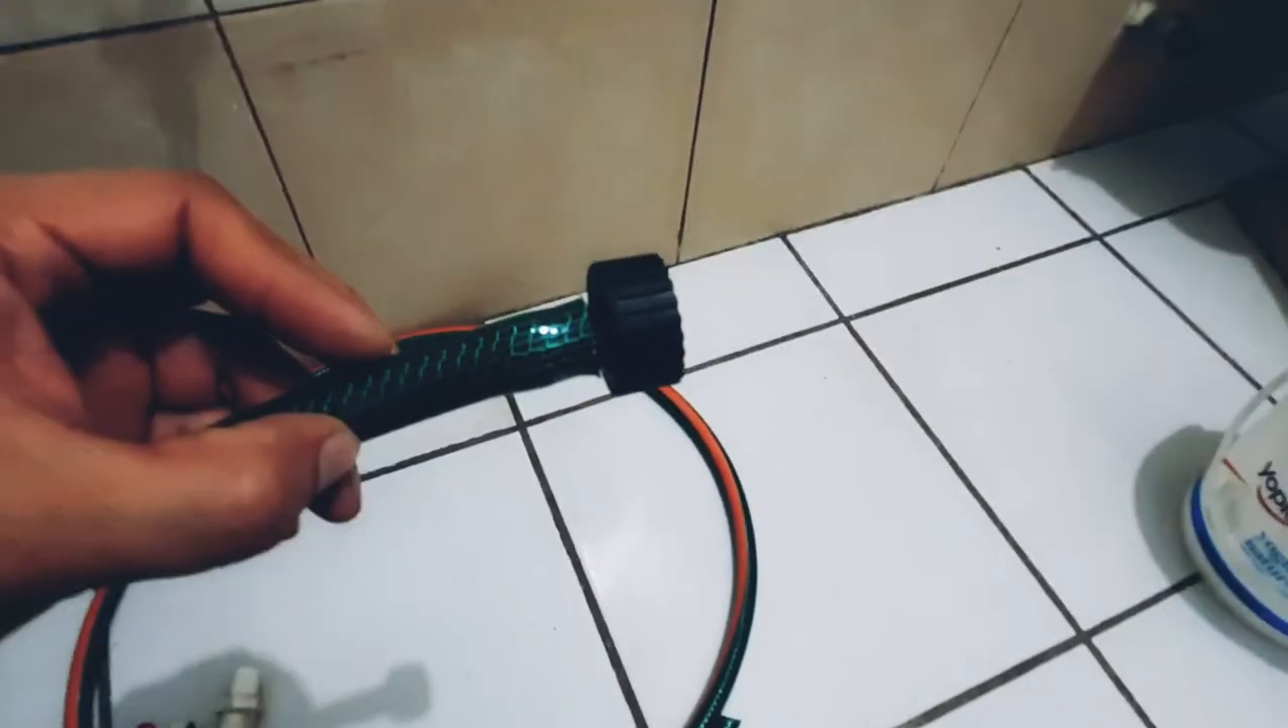Miren, aquí coloqué el enchufe, aquí lo coloqué.